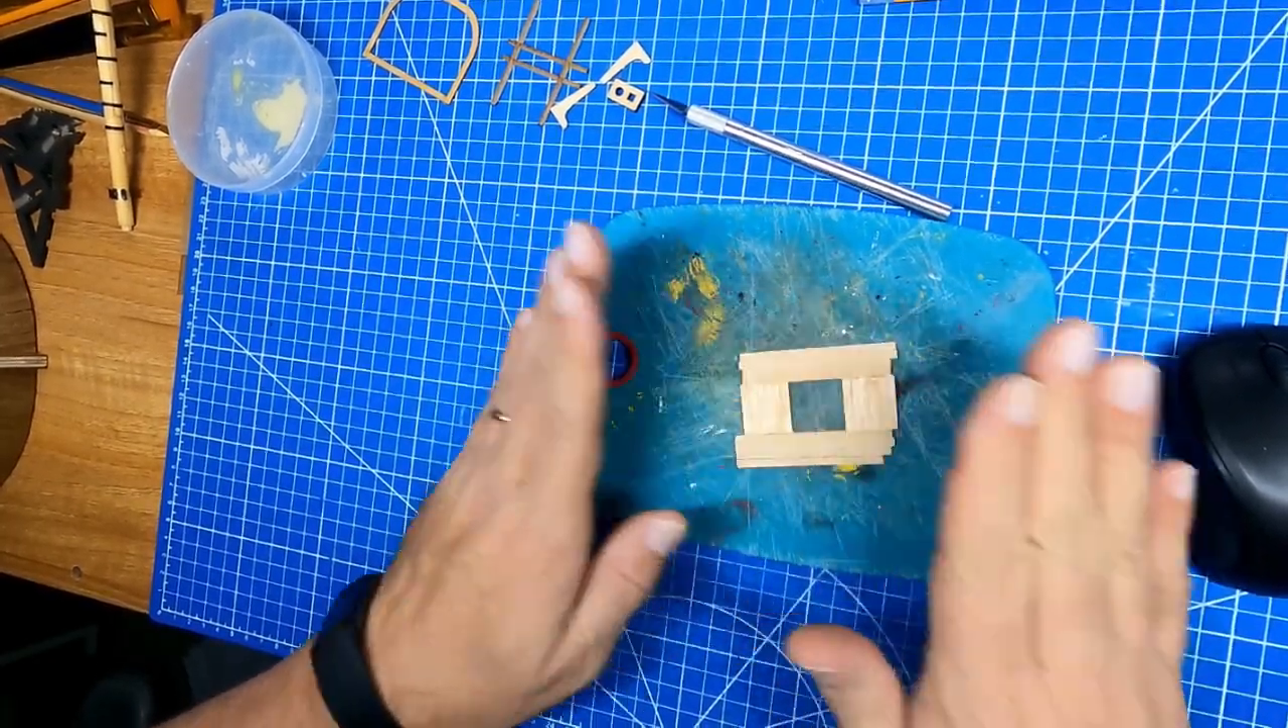I went ahead and glued these pieces on the sides as well. They're just cut to length and fit in. This has been sitting there clamped for a bit.